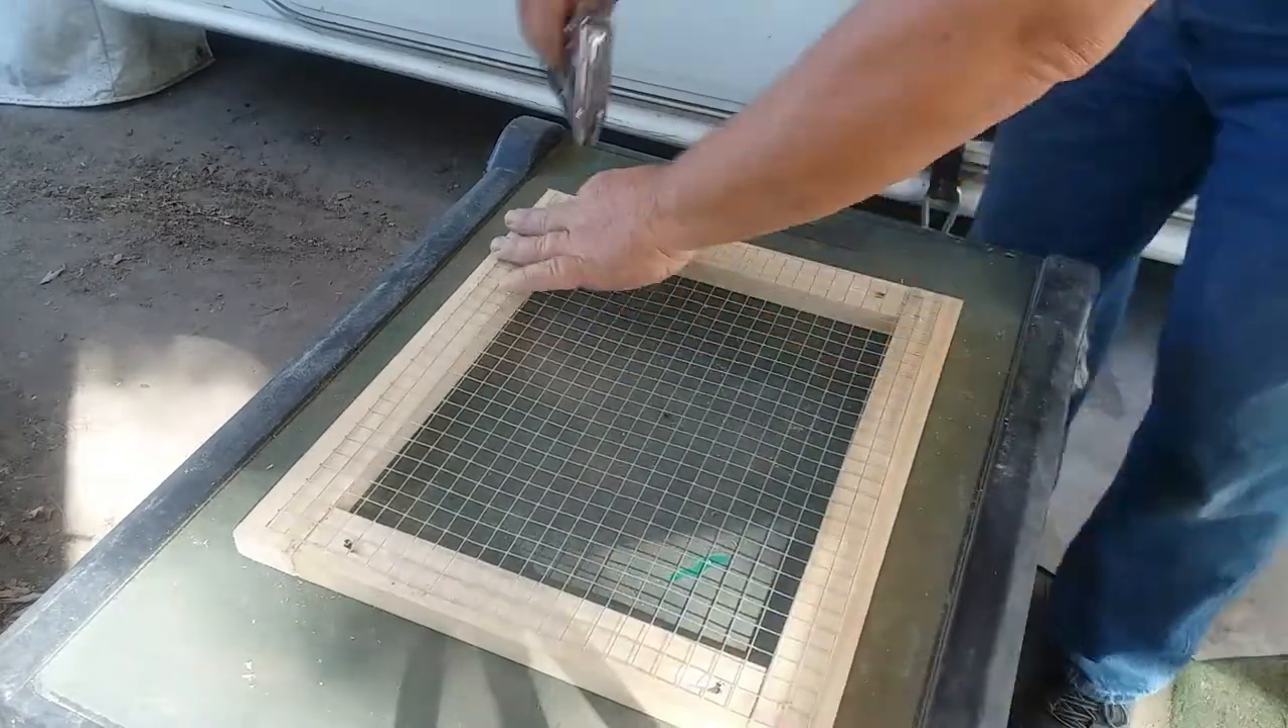With the hardware cloth in place, it braces up the frame.